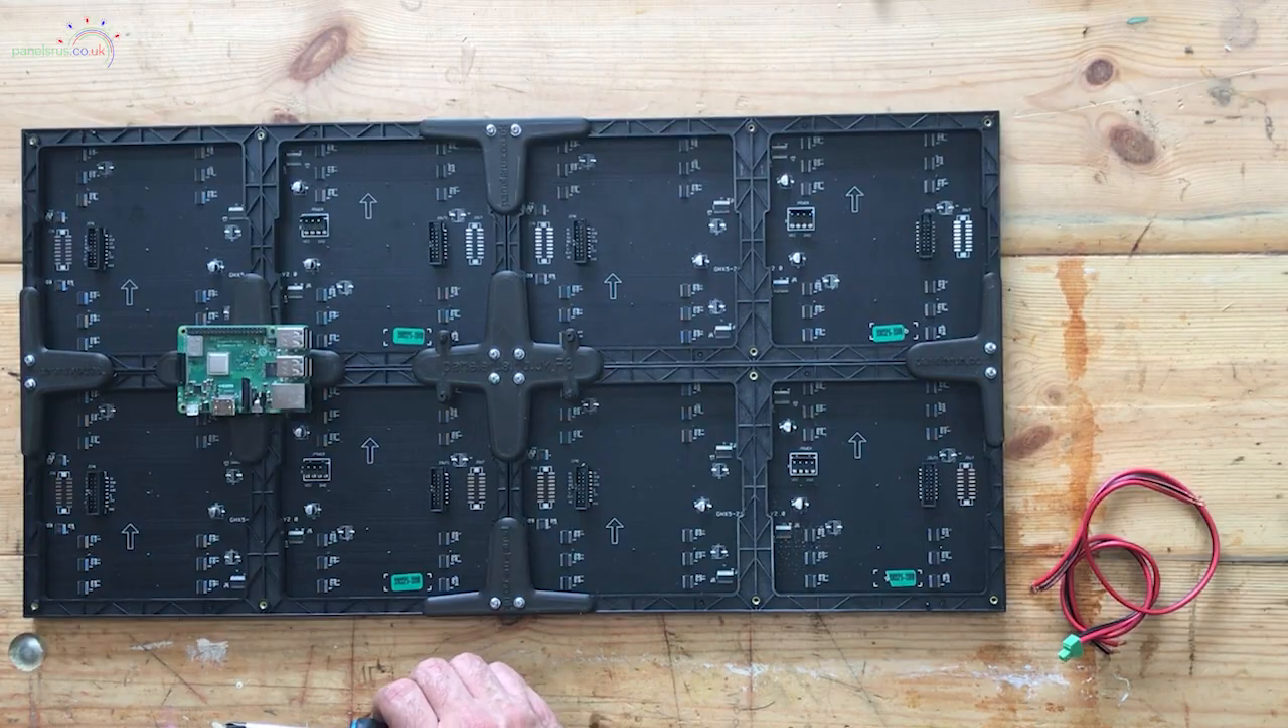So I'm going to start with the Raspberry Pi and that will fit straight onto the mount. There we go that's held in position.